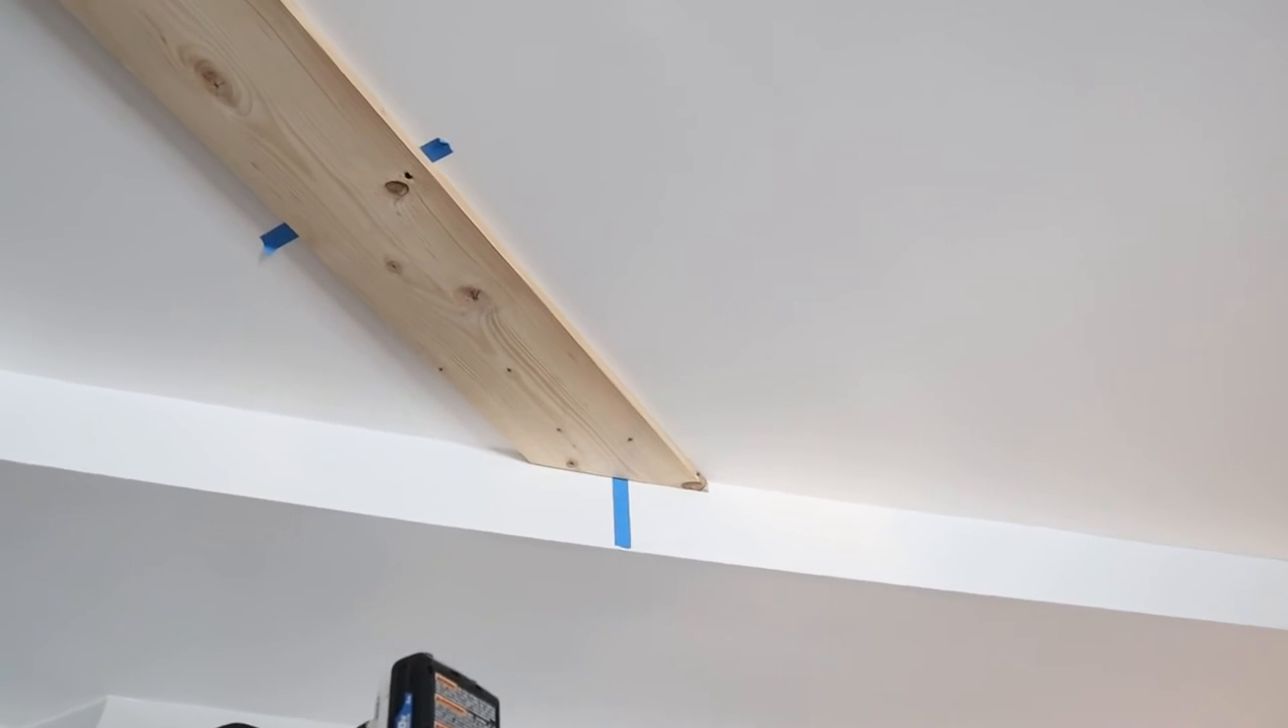After cutting our board and just kind of test fitting it it was absolutely perfect so right dead center.